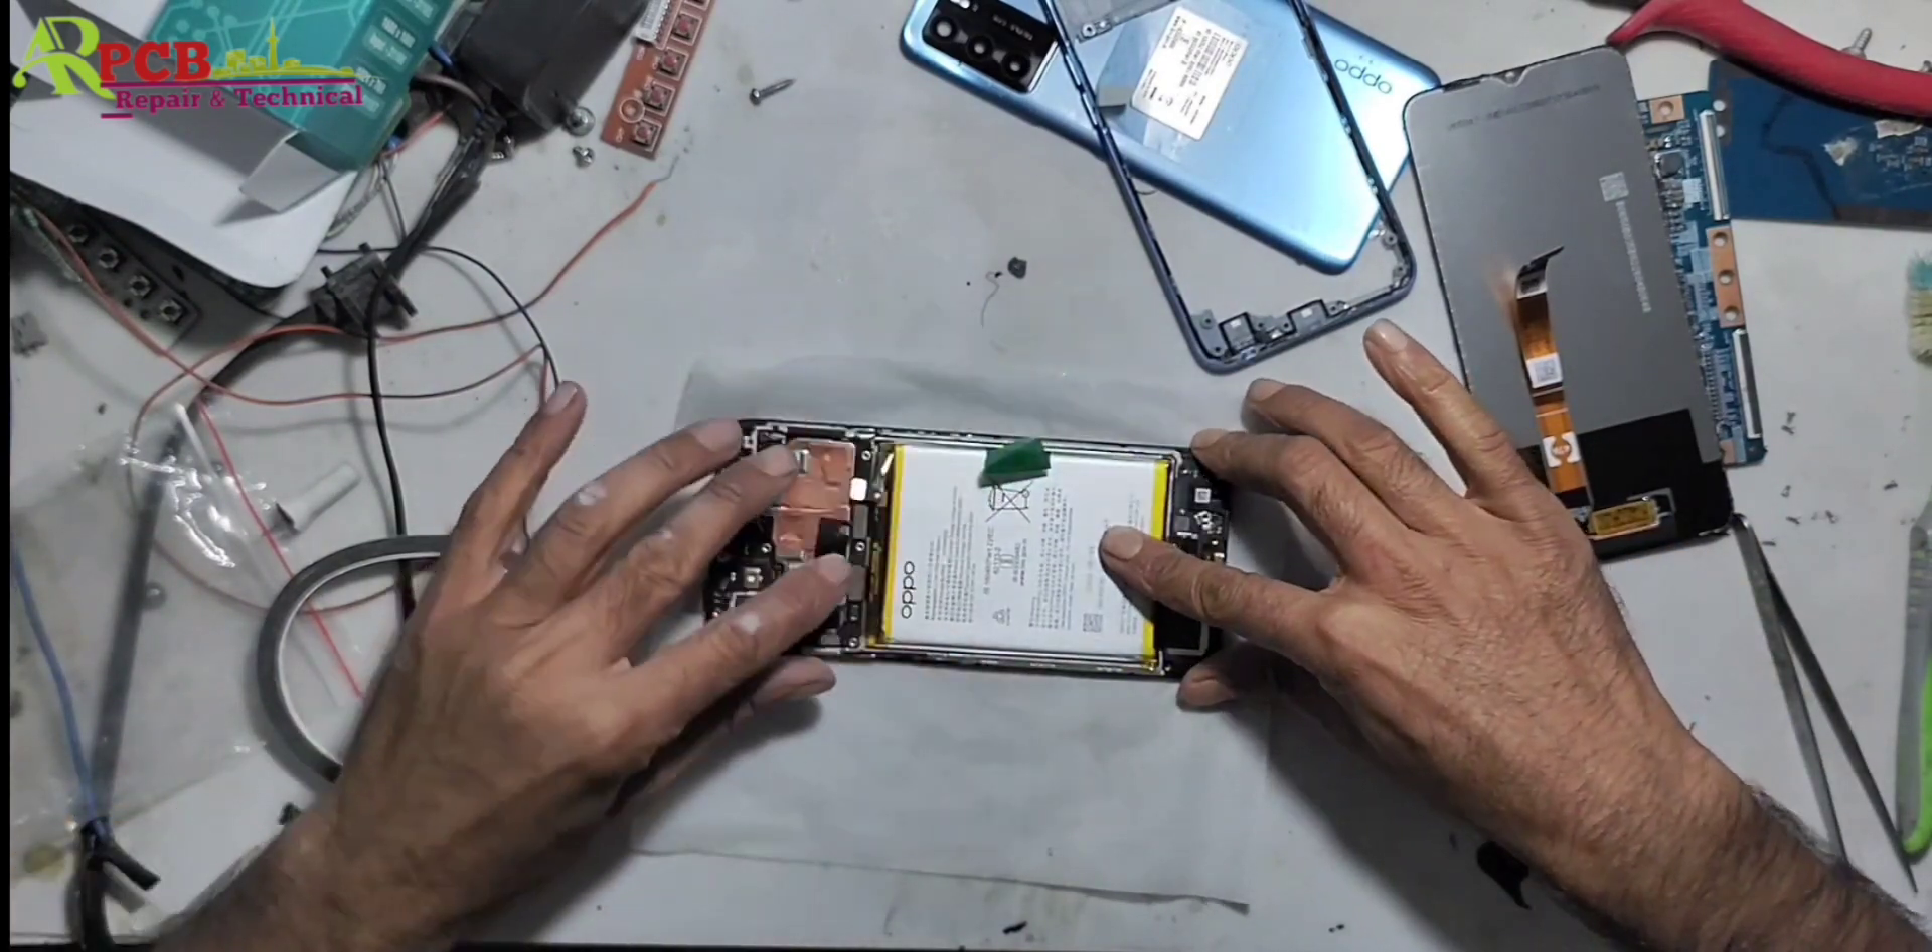یہ دیکھیں یہ ہم نے بیٹری بھی لگا دیا۔